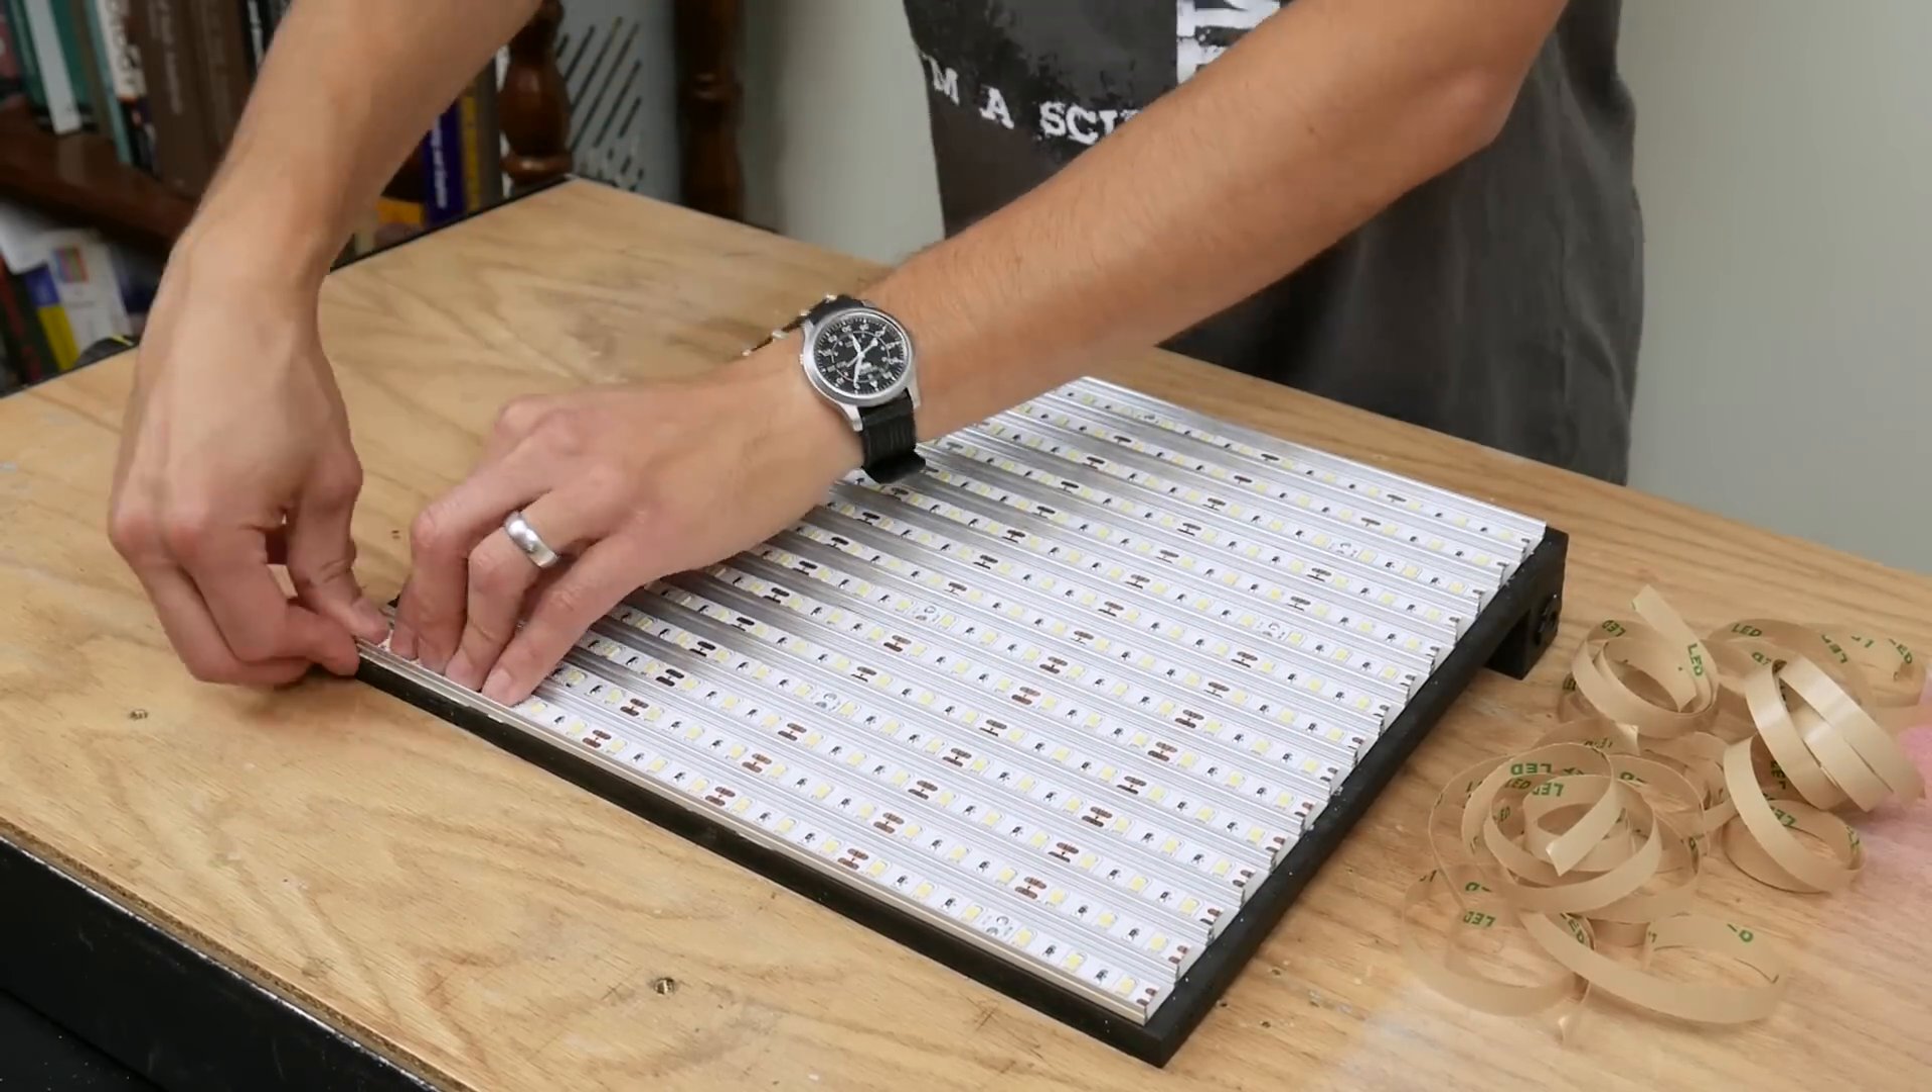The LED strips have adhesive backing that I removed and I stuck the strips into the aluminum channels.